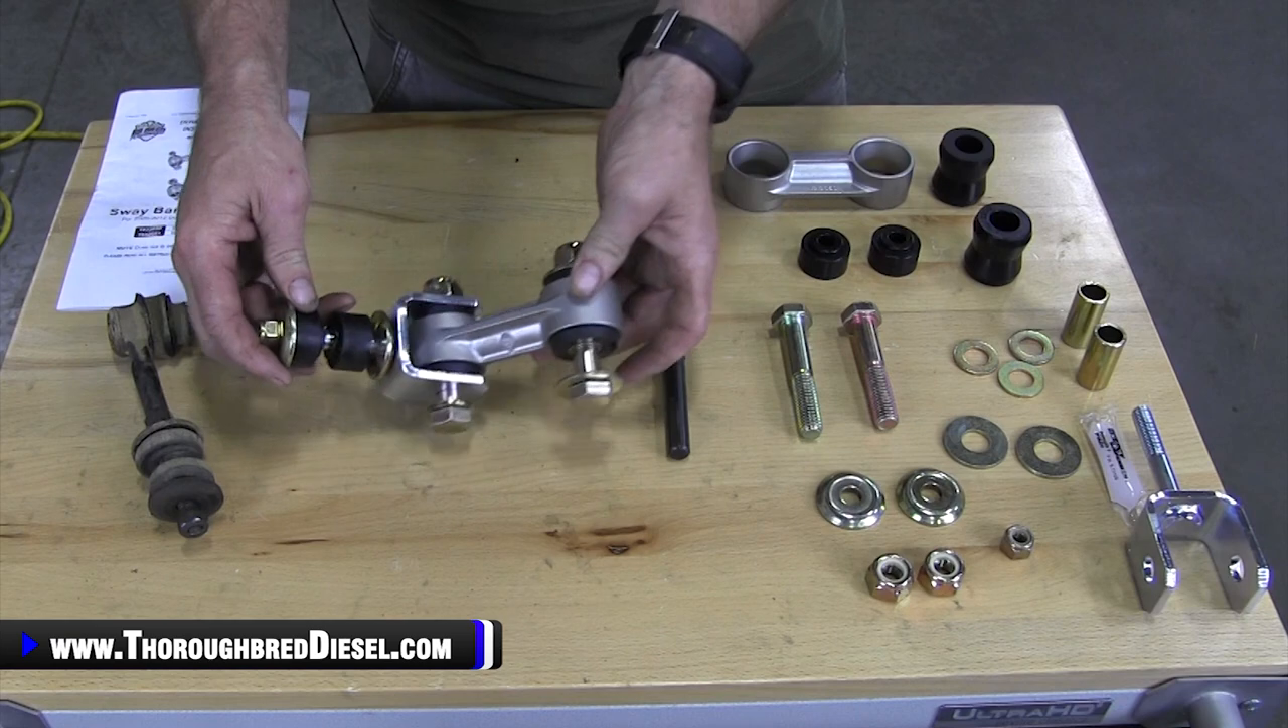Now this is a fully assembled BD sway bar end link, just to give you a shot.